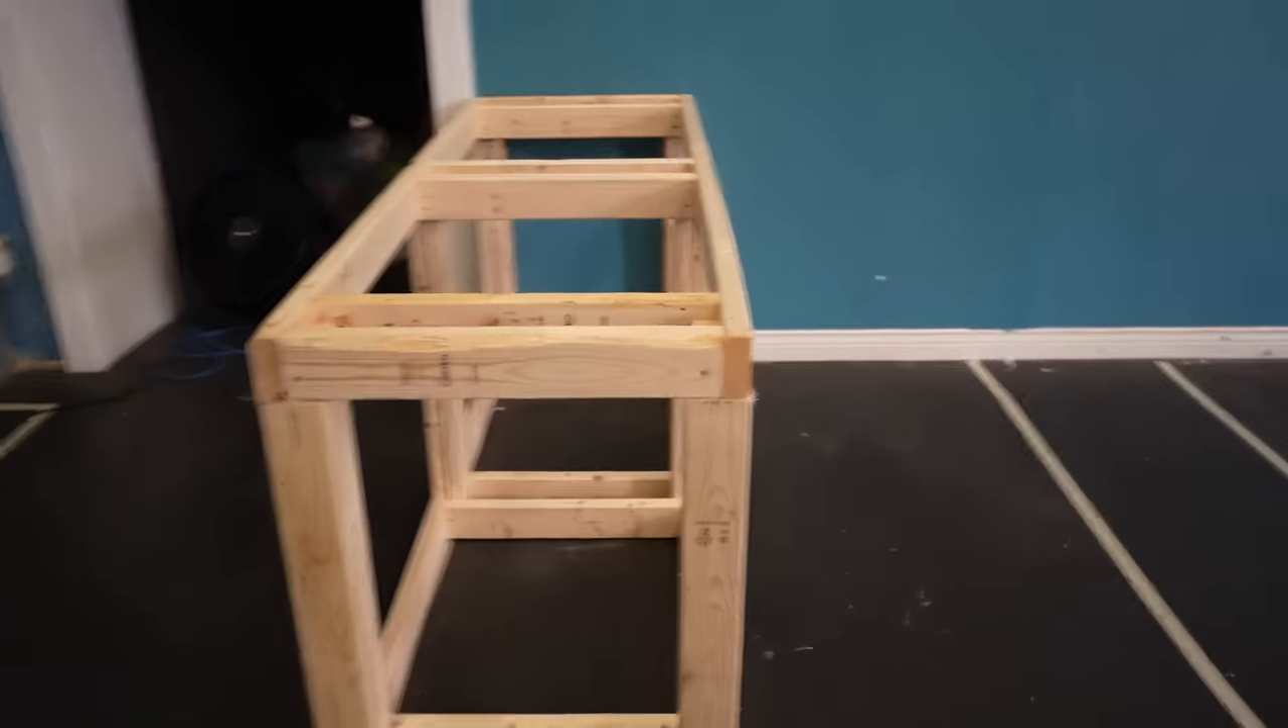We still have to put plywood on top as well as some padding and we need to wrap it so it looks better.